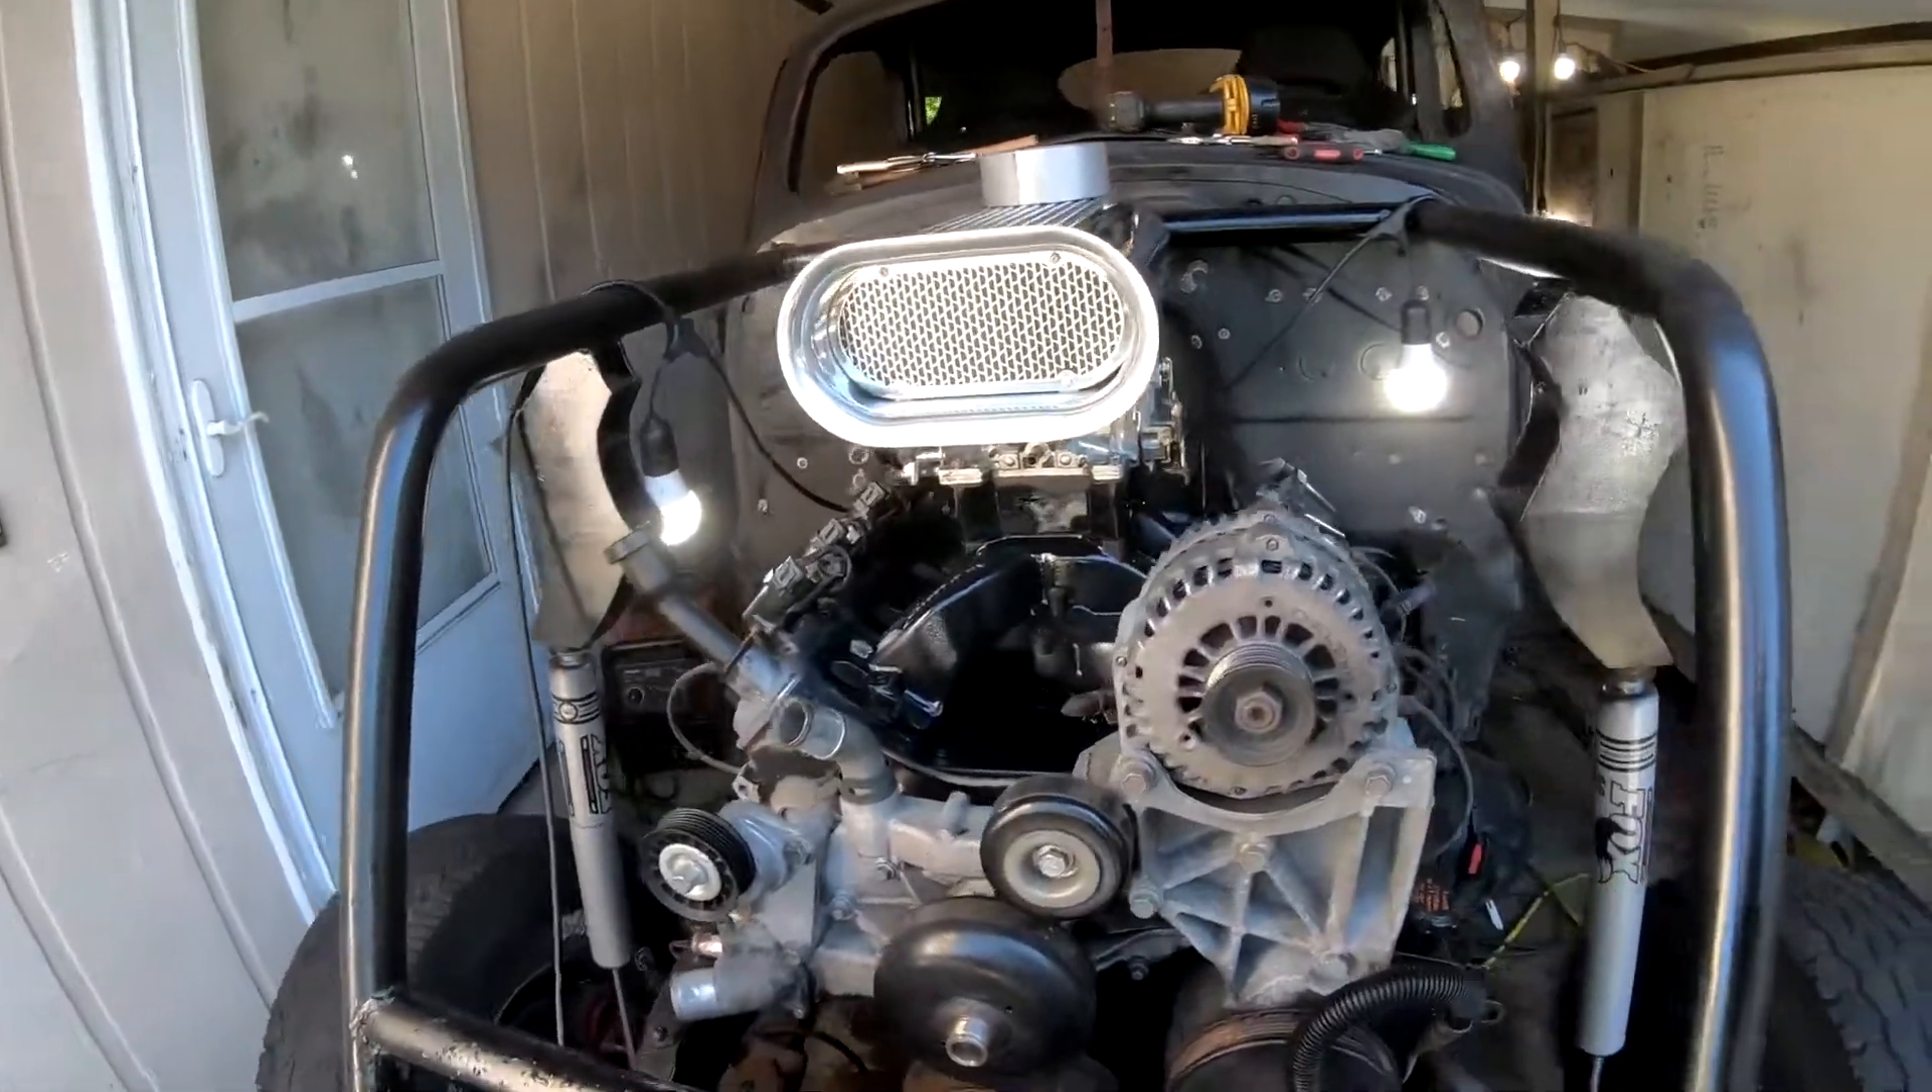Carburetor is on. Big ass air scoops on.